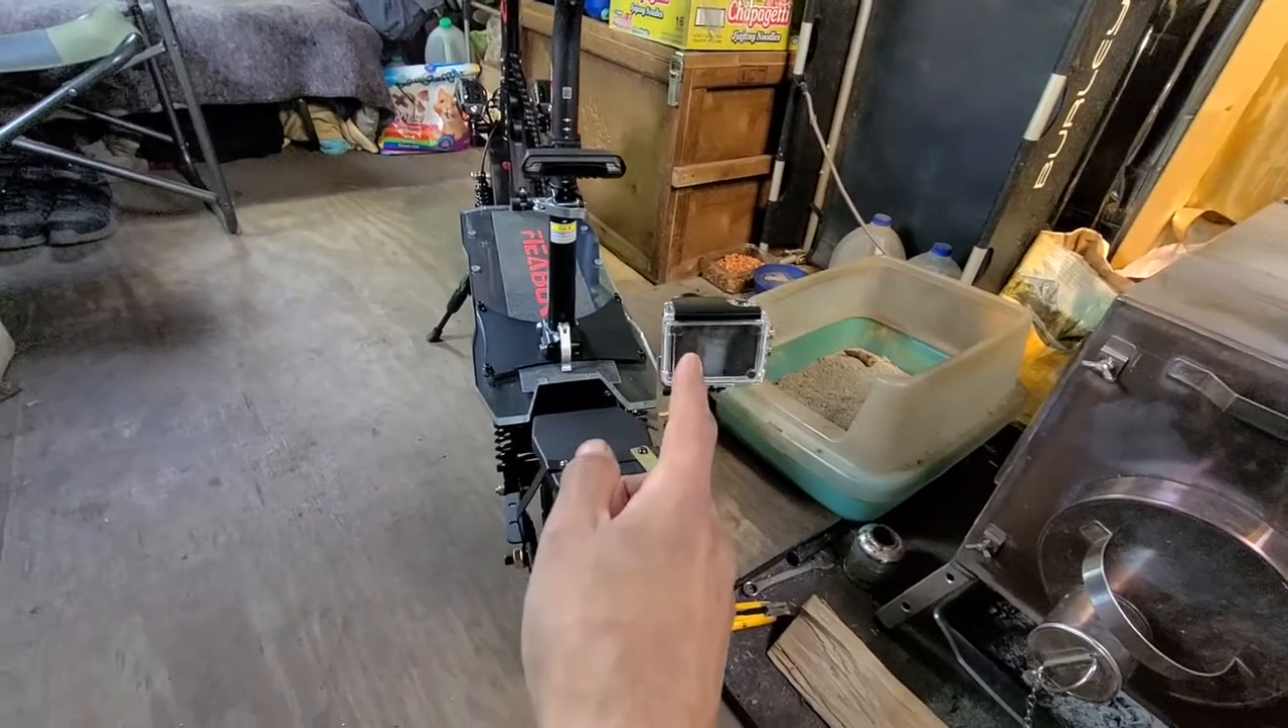Look, I got the action camera installed. Look at it. Look at it.